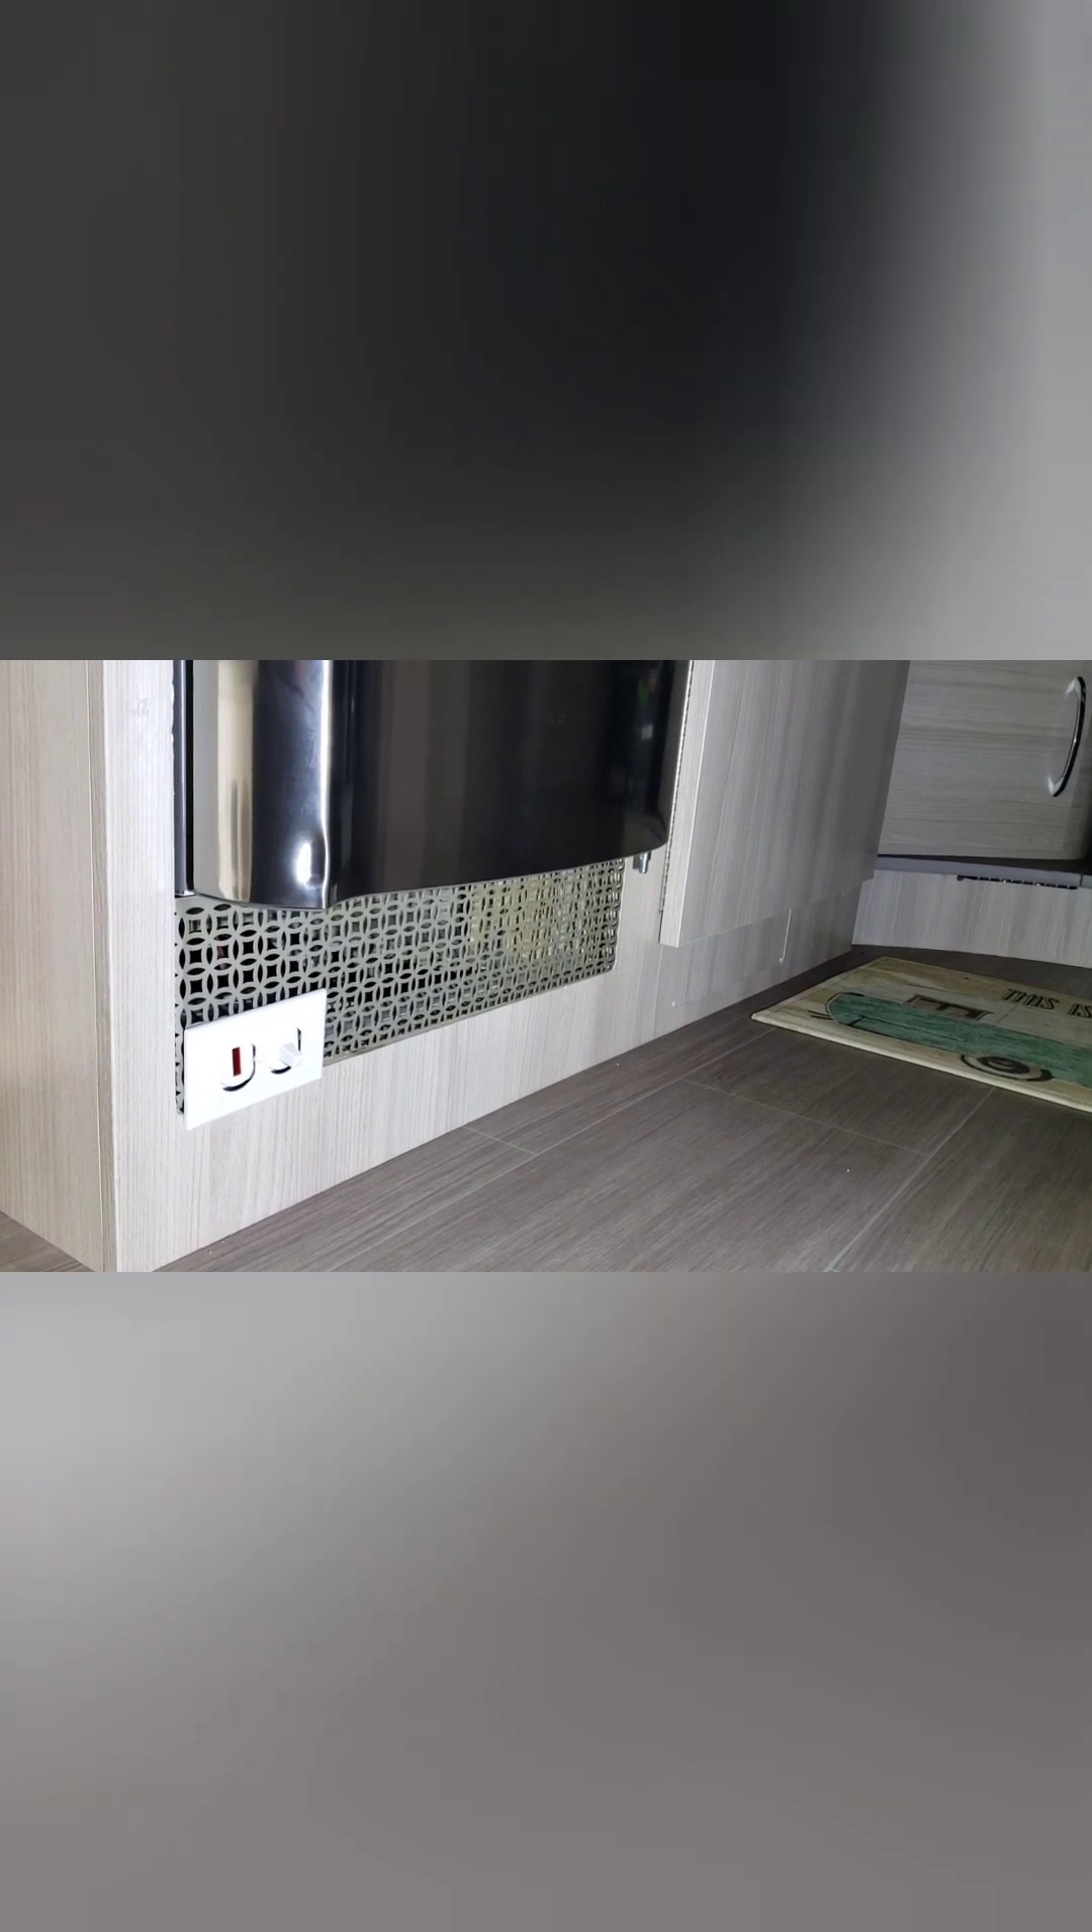Okay, I have my, uh, grating done and I just have it test fitted for now.